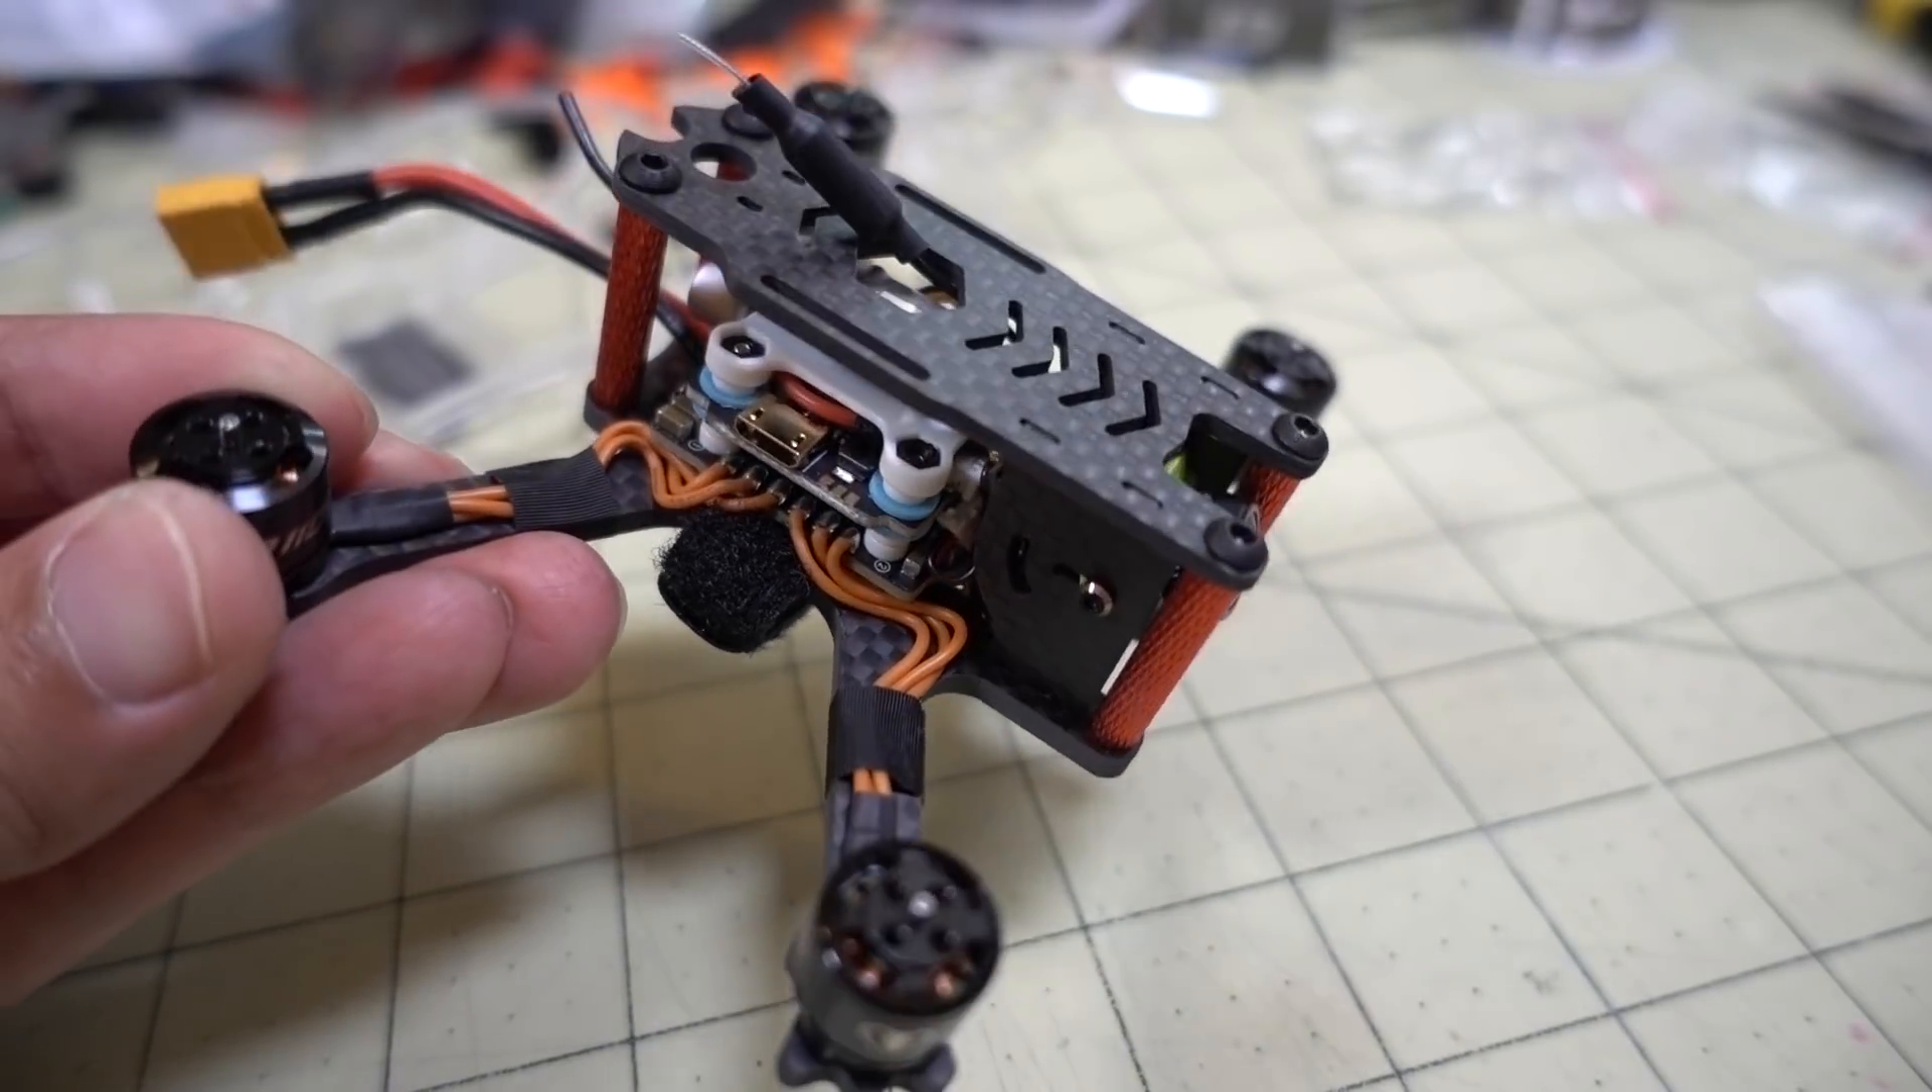I moved all the uh parts over from the other frame to the new one here.